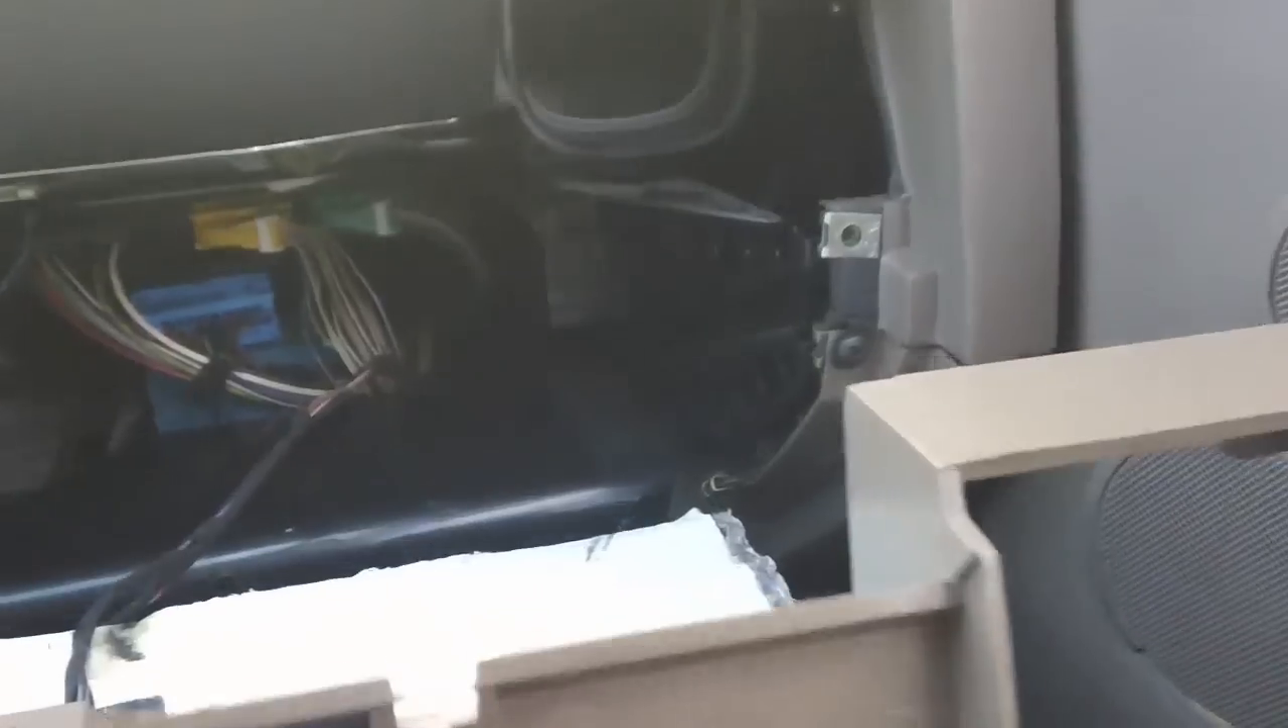All right guys, now that the glove box is removed, that's what it looks like right there.